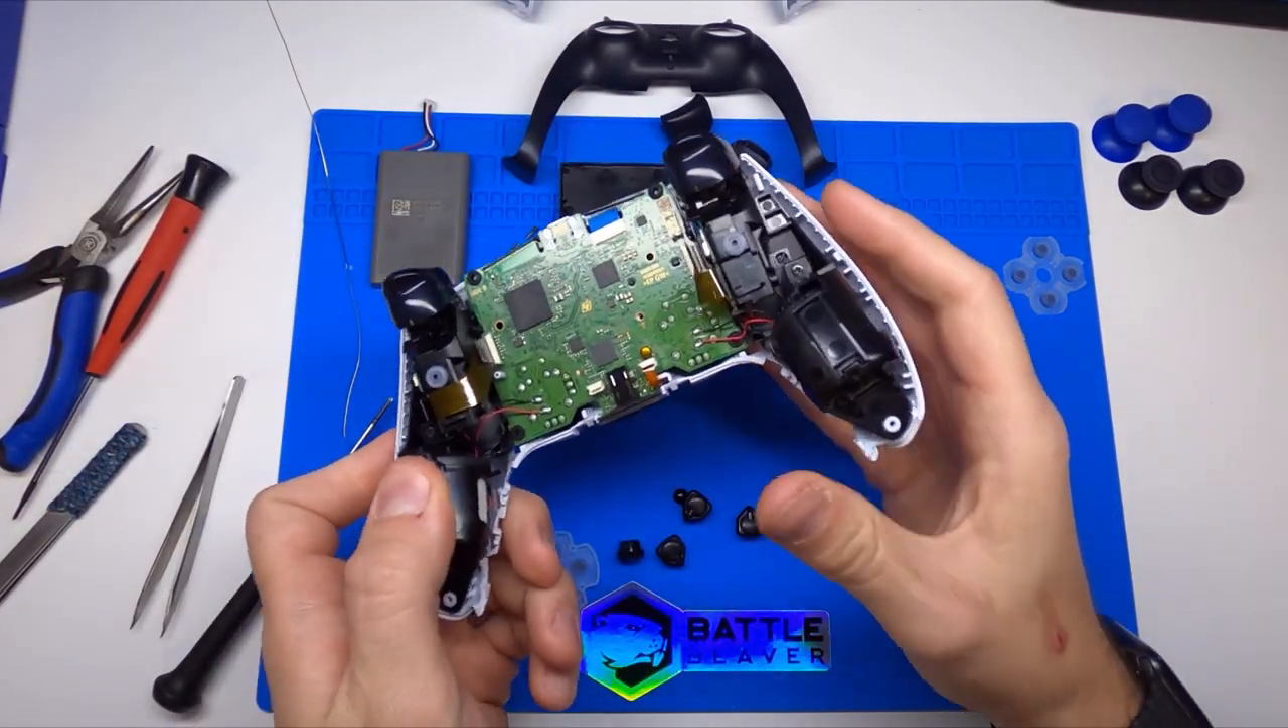Get your battery tray out. And we are to the main board.